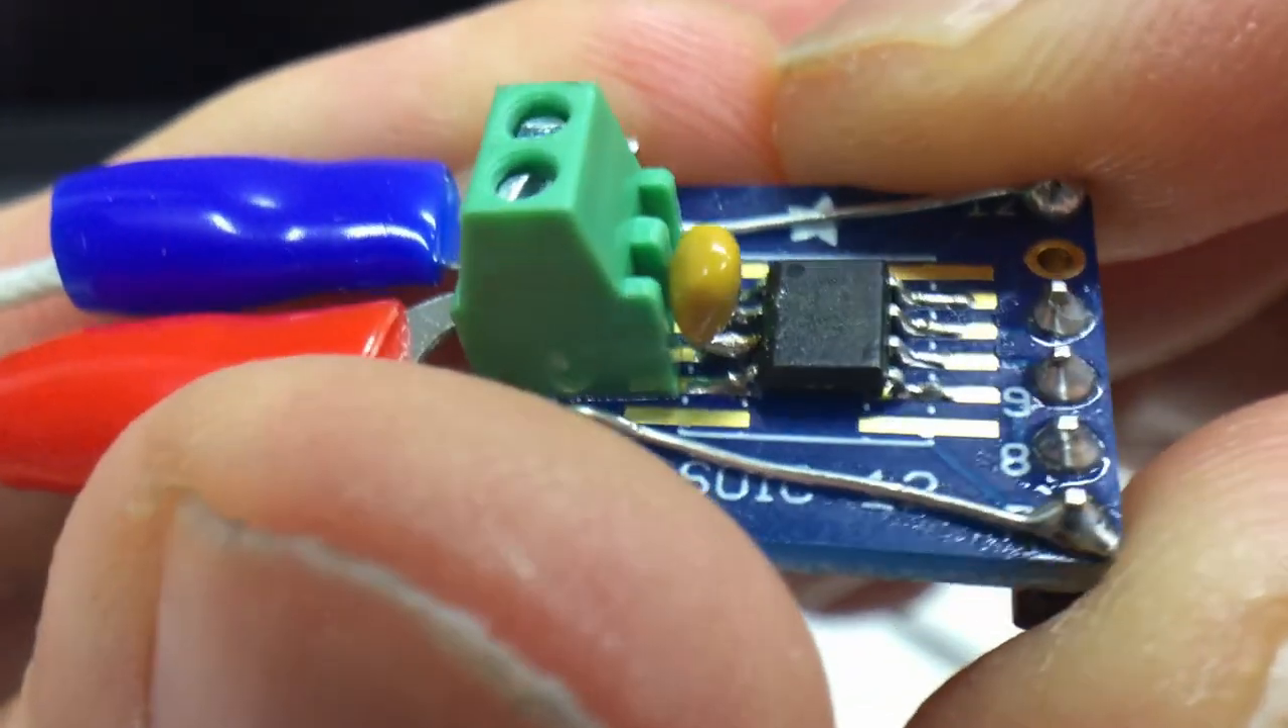I don't have any surface mount 10 nanofarad ceramic capacitors handy, so I squeezed in here a 10 nanofarad through-hole ceramic capacitor, as close to the thermocouple pins of the chip as I could.